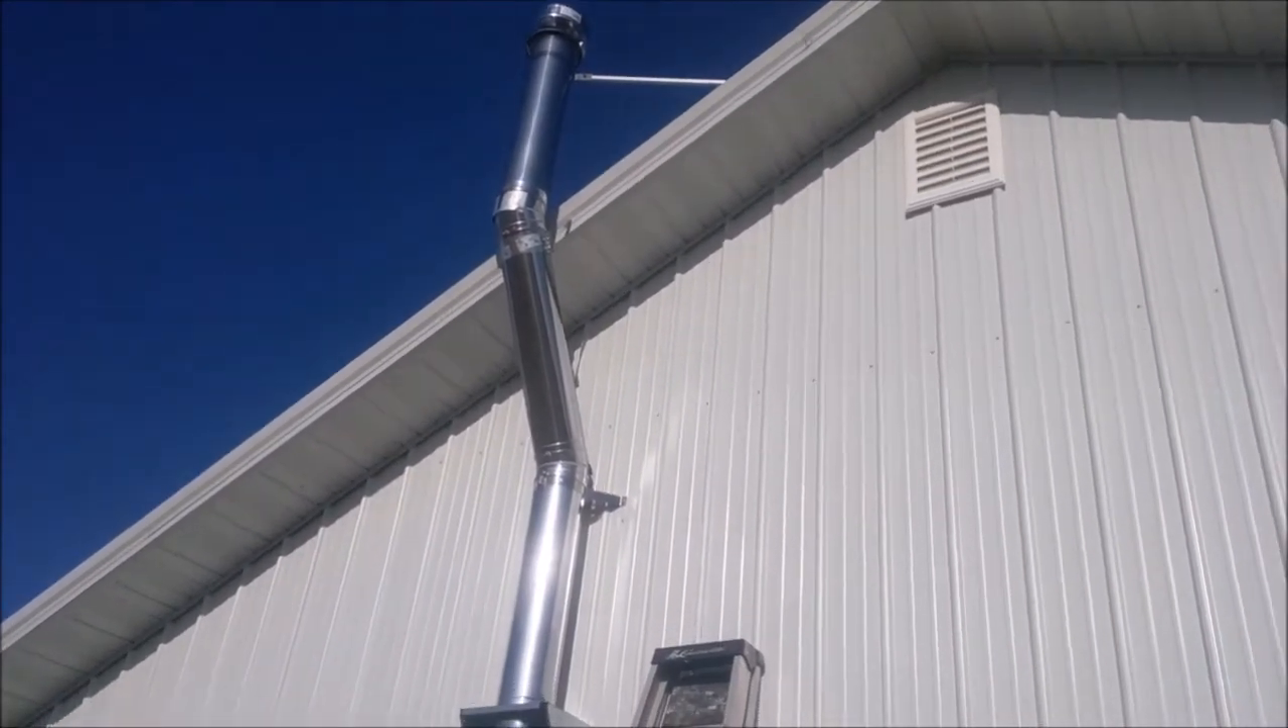This chimney has to be boxed in against the building there, guys, for it to be right. It can't stick out on the outside like it is, and I'll take care of that.